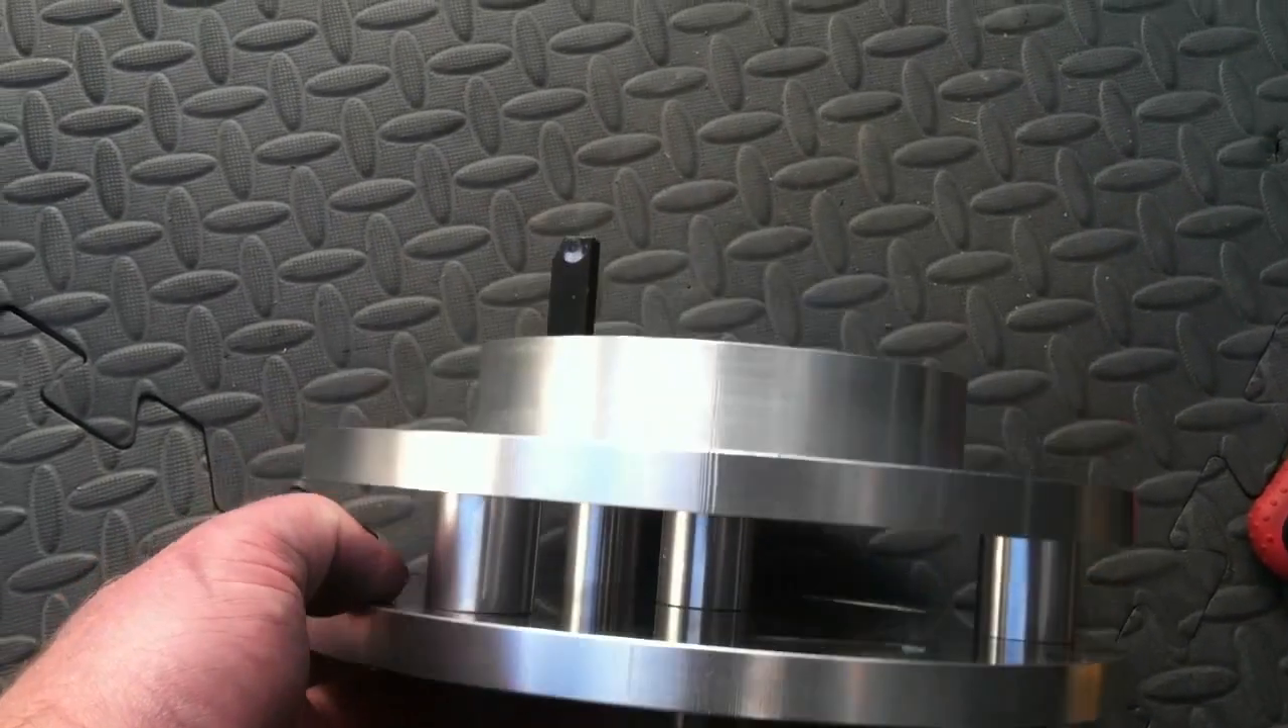You can see we've got our top plate and our bottom plate mated together. We've got our one -inch spacers in between.